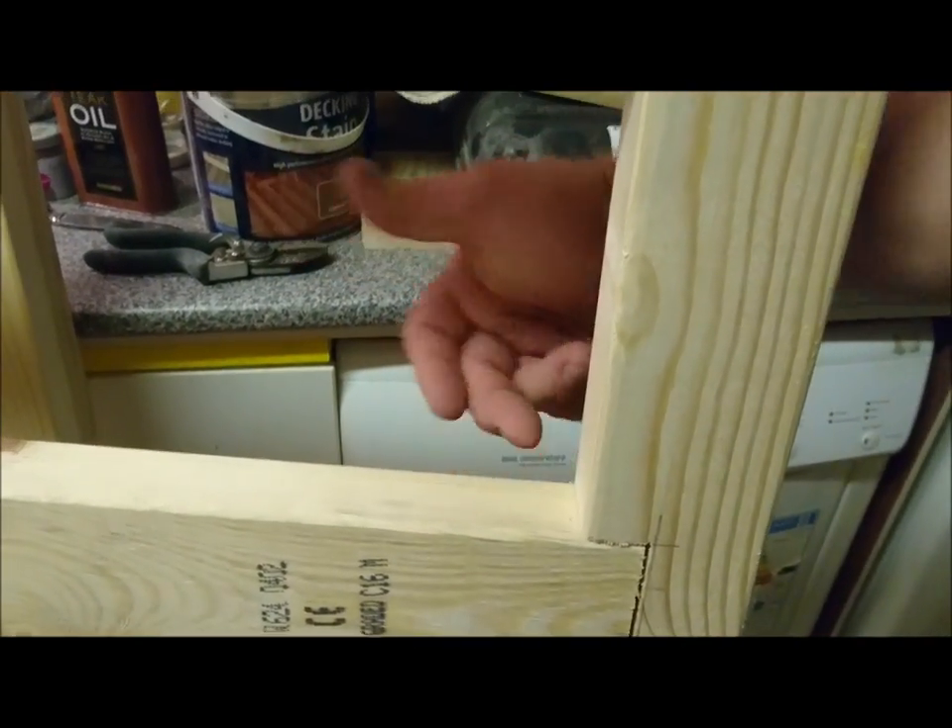The one thing I am going to do is round over all the edges of those joints just to highlight them. On this side though you can see there is a slight gap.